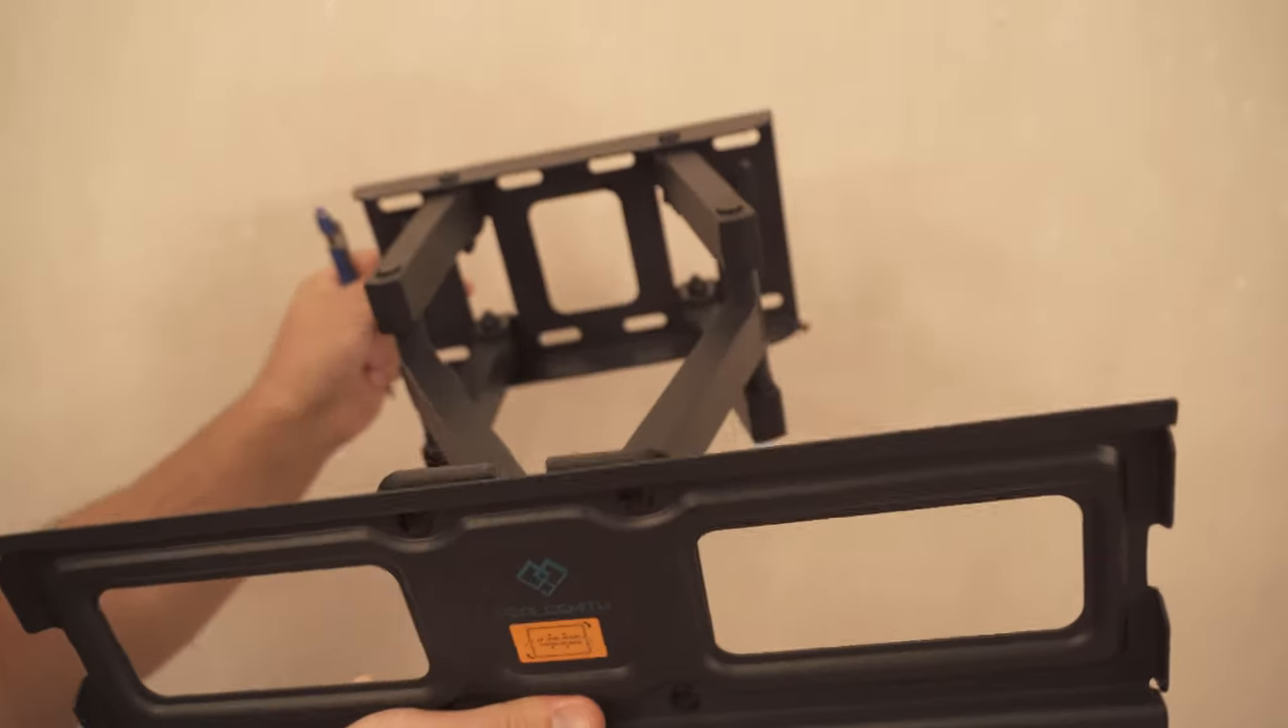Jetzt müssen wir die Wandhalterung aber noch an die Wand bringen.